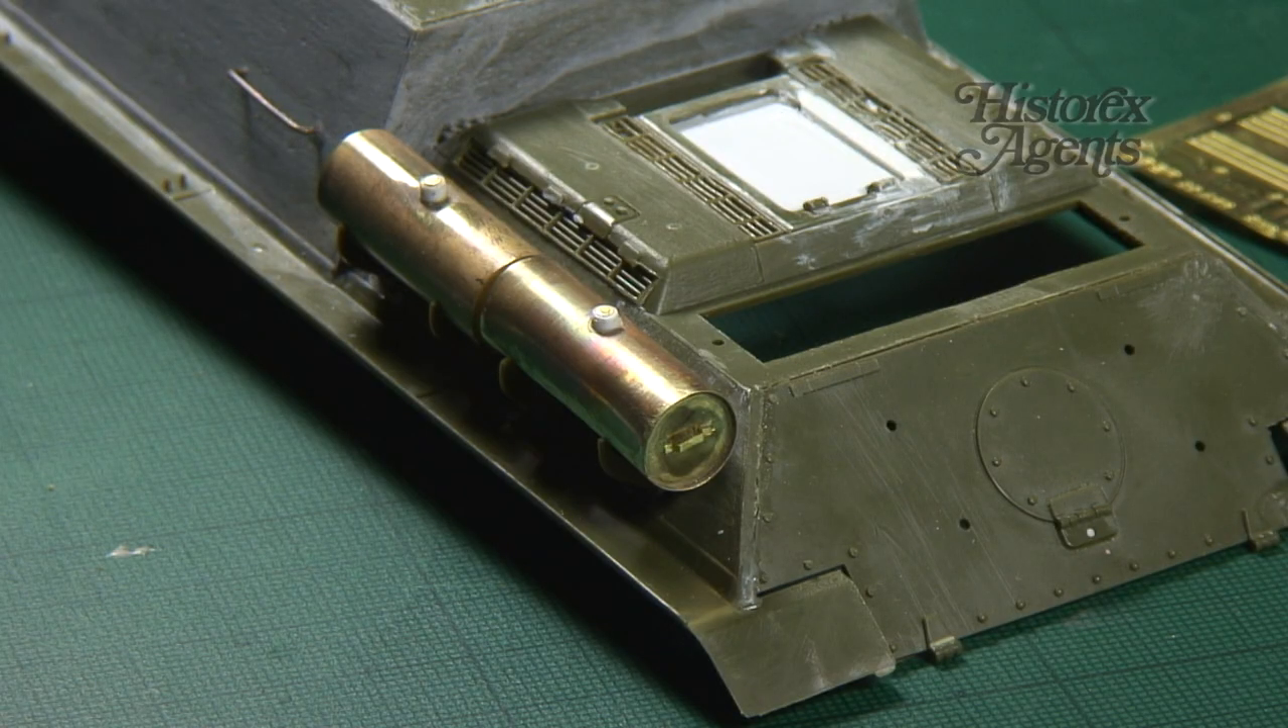Here we have the finished cylinders with all parts attached.